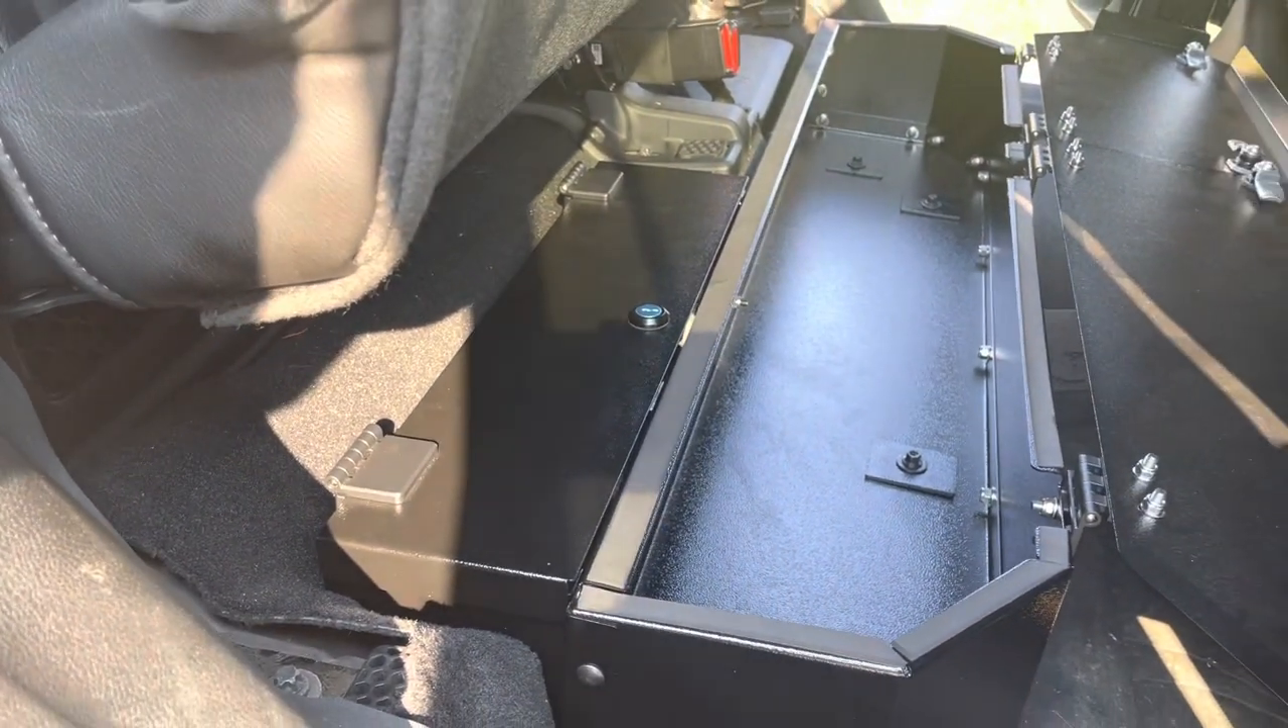And just like that, this box is now installed.